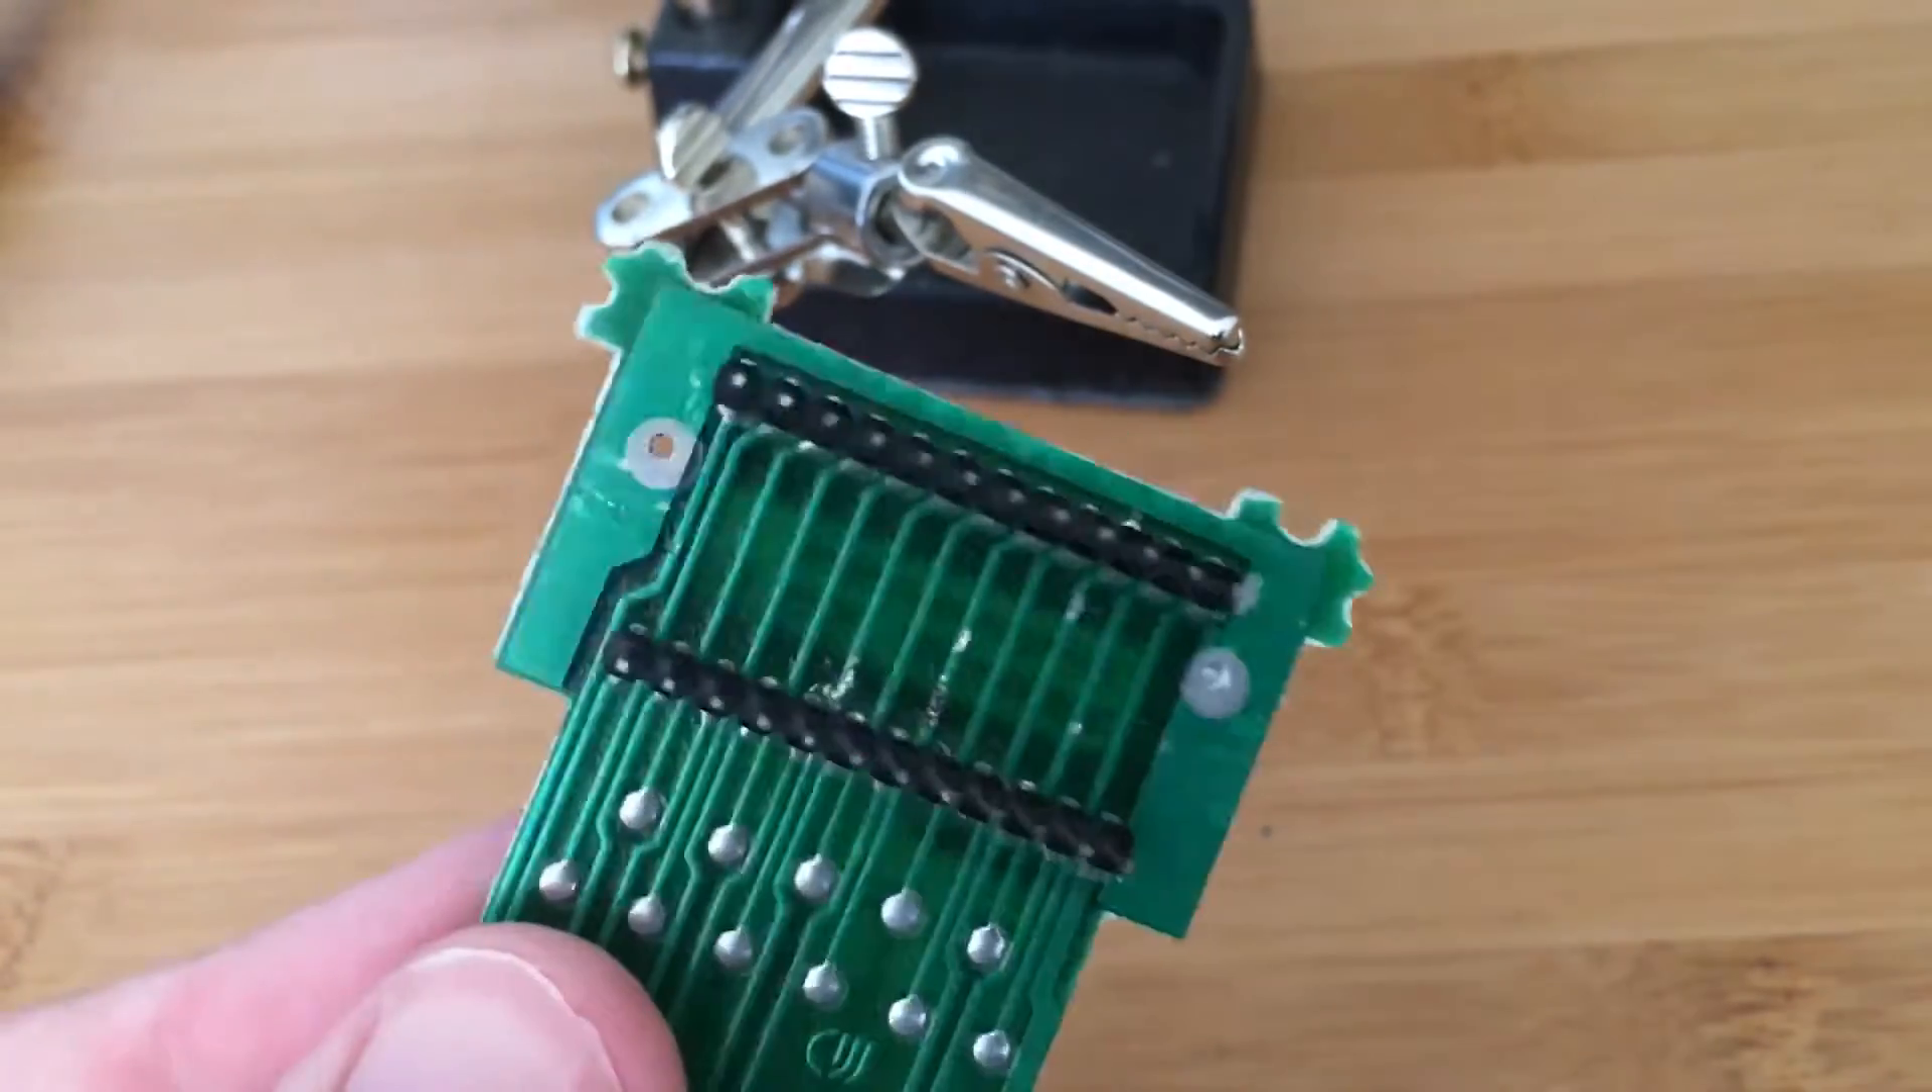I just put some headers where that ROM chip was.